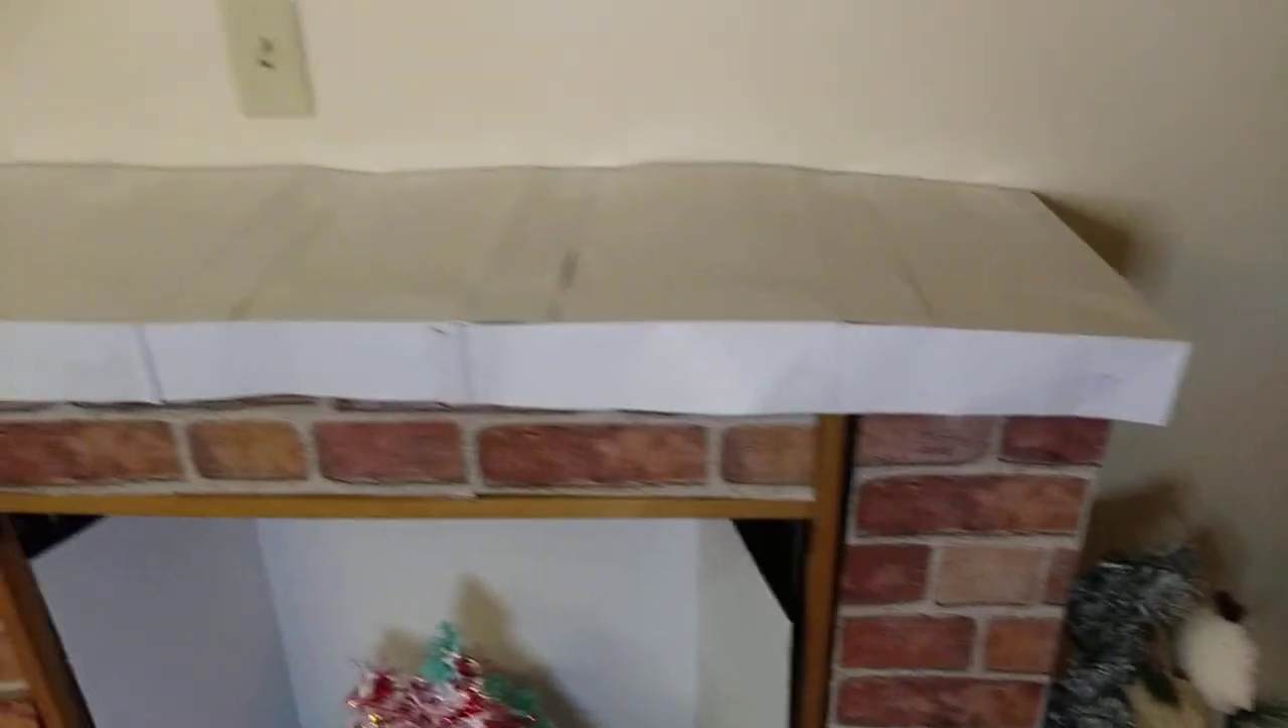So there it is on top of um you know what i made already and it is a little wonky i can see.